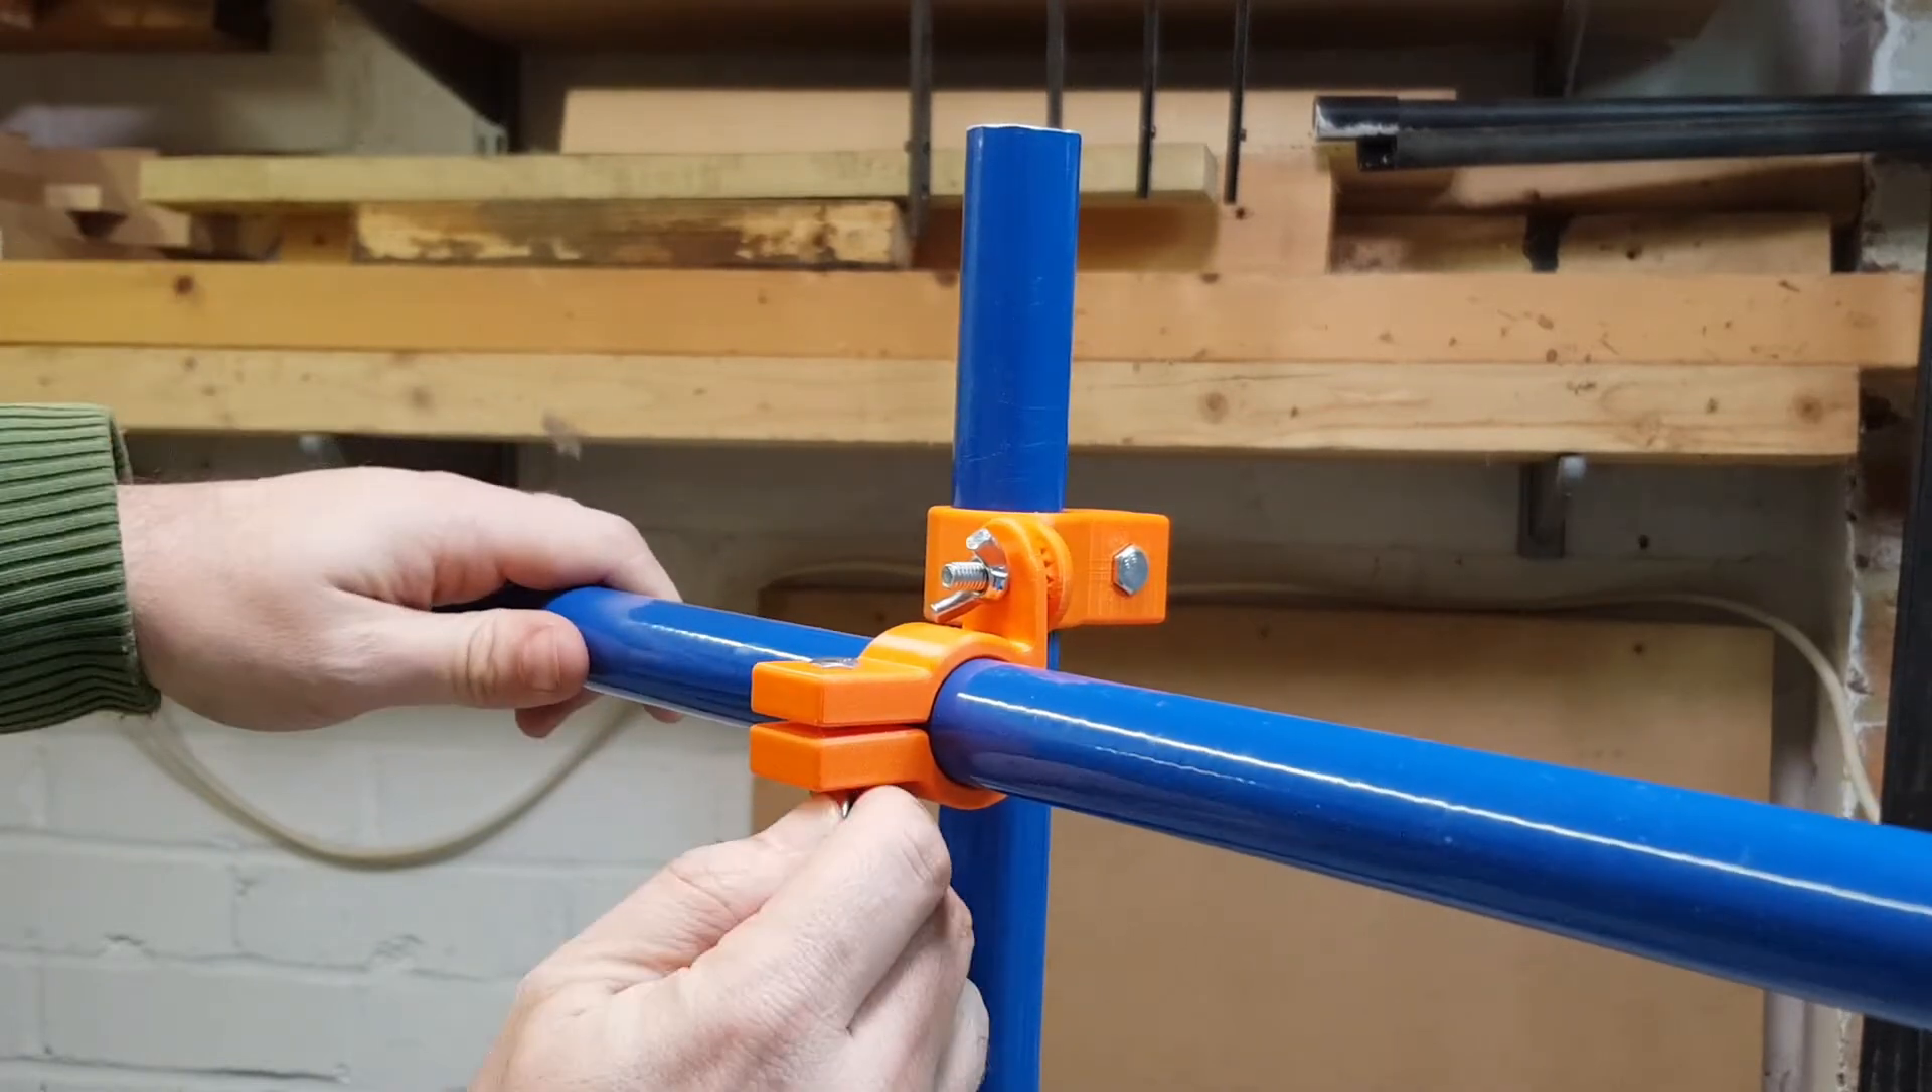So there's the main cruciform and the pivot joint put together.